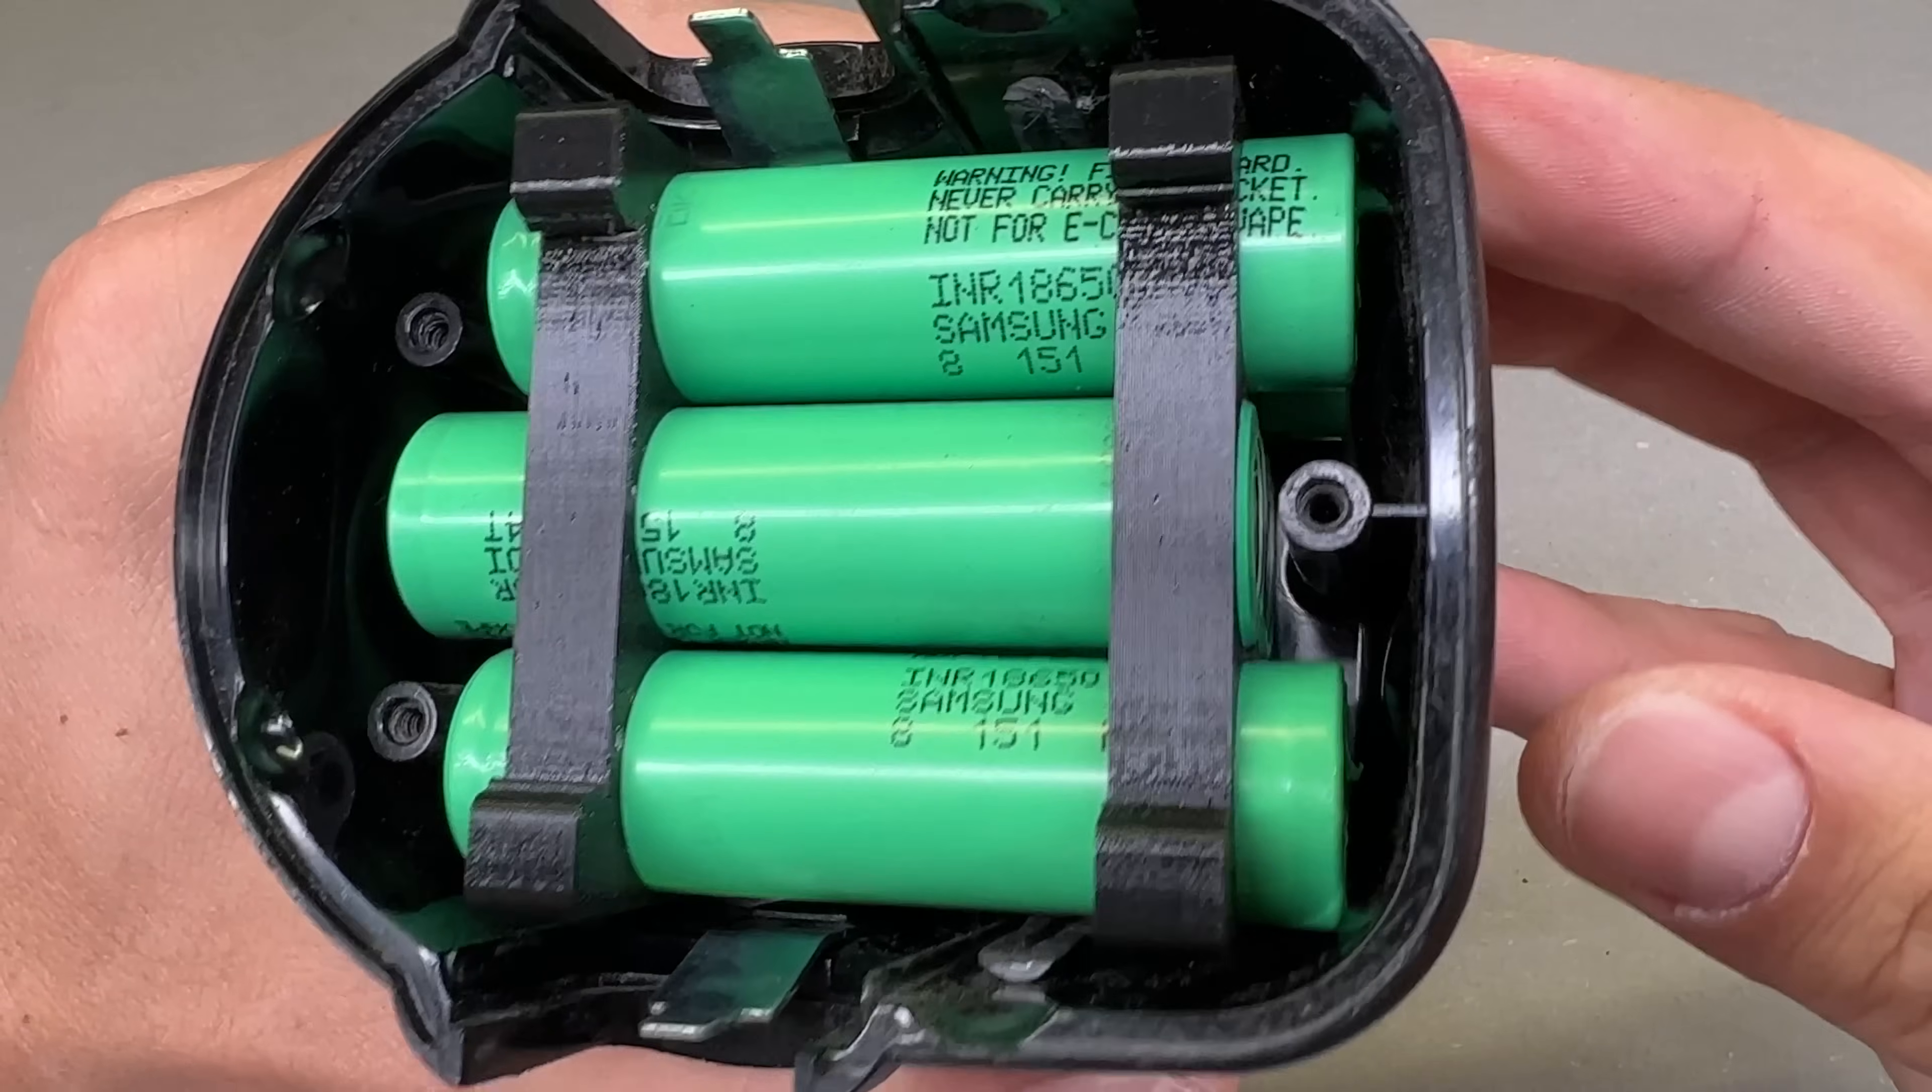Cells barely fits and still left some space for connecting tabs.